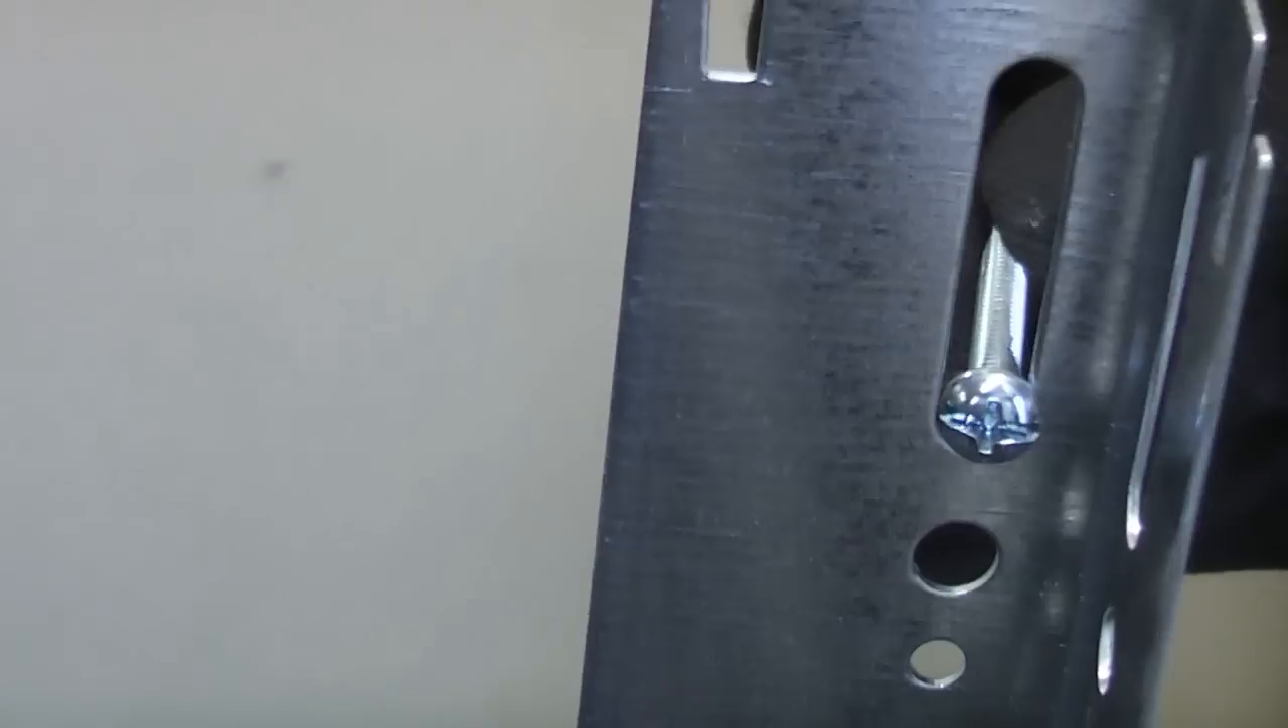The slots in this radiator are quite large so the screw isn't a really good fit in there.